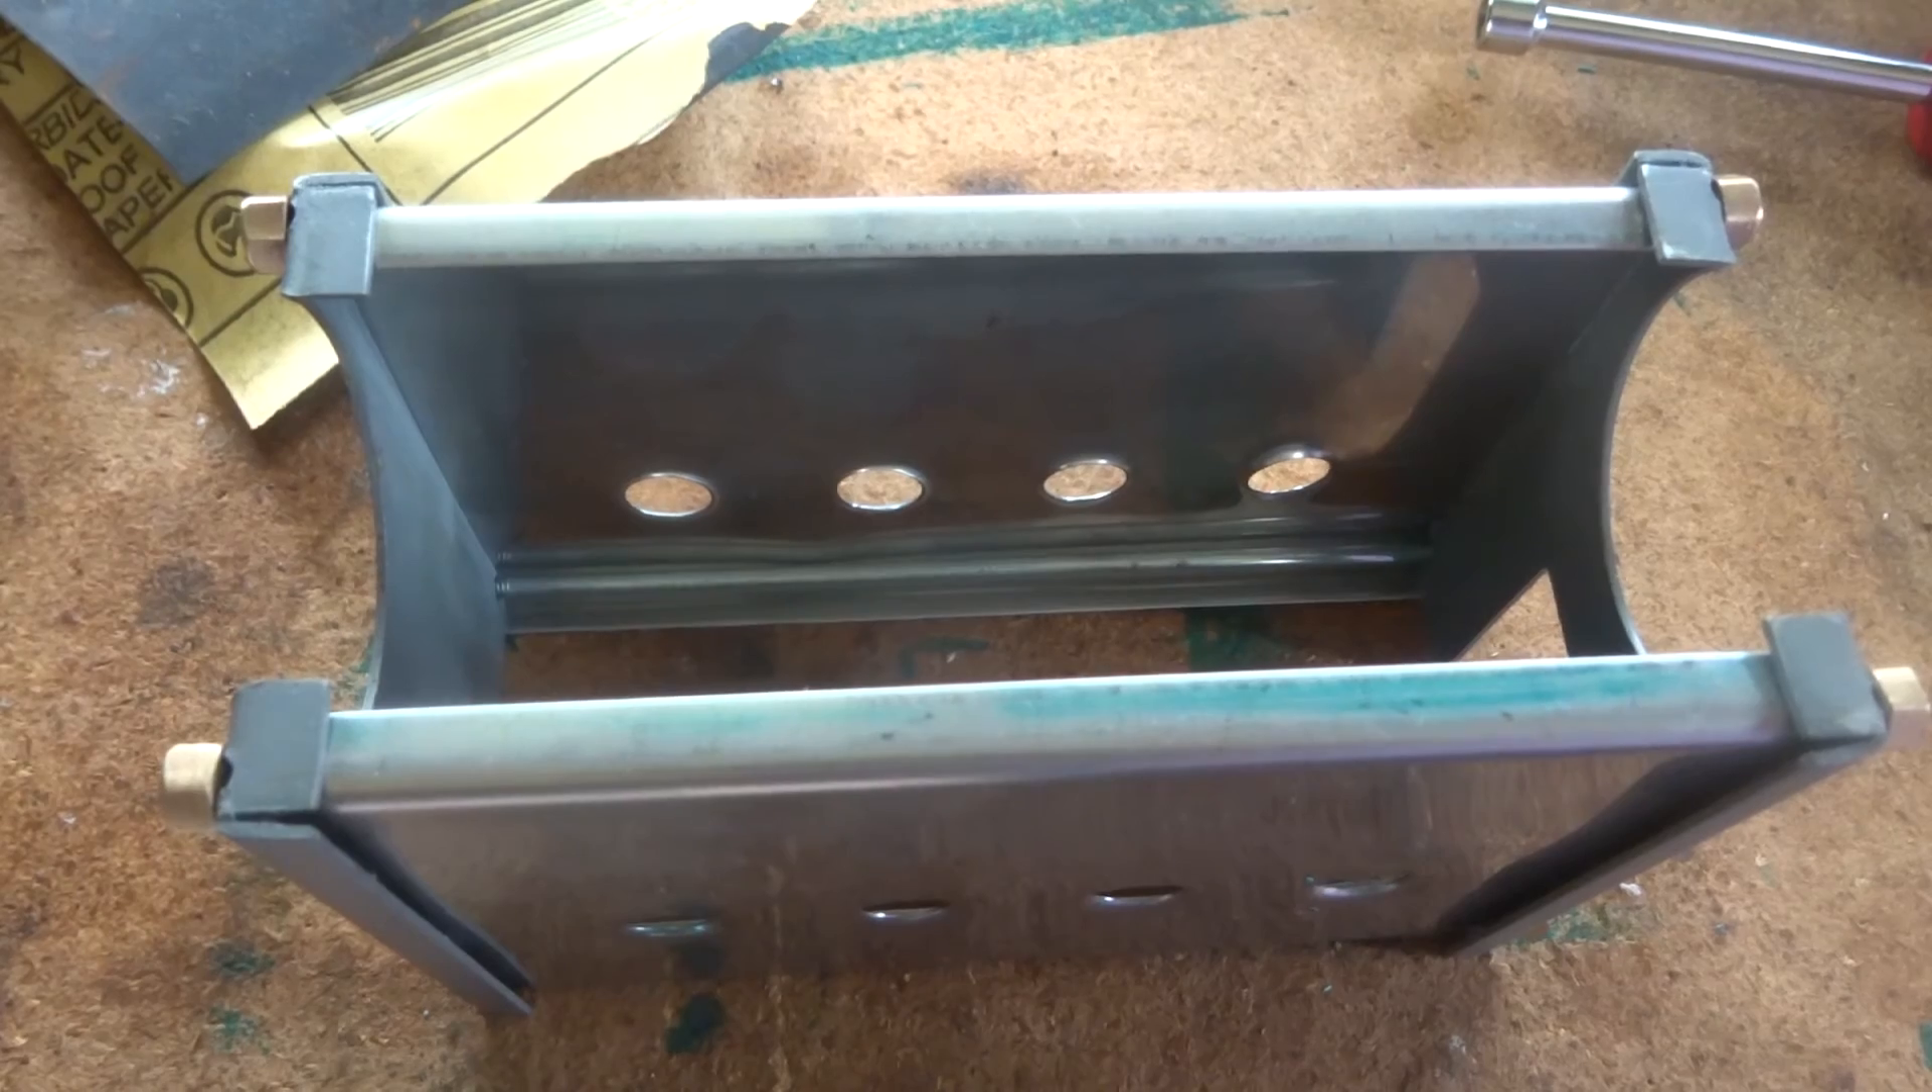That's the firebox done. That's the way it looks, the four bolts through, and the nuts on the ends.